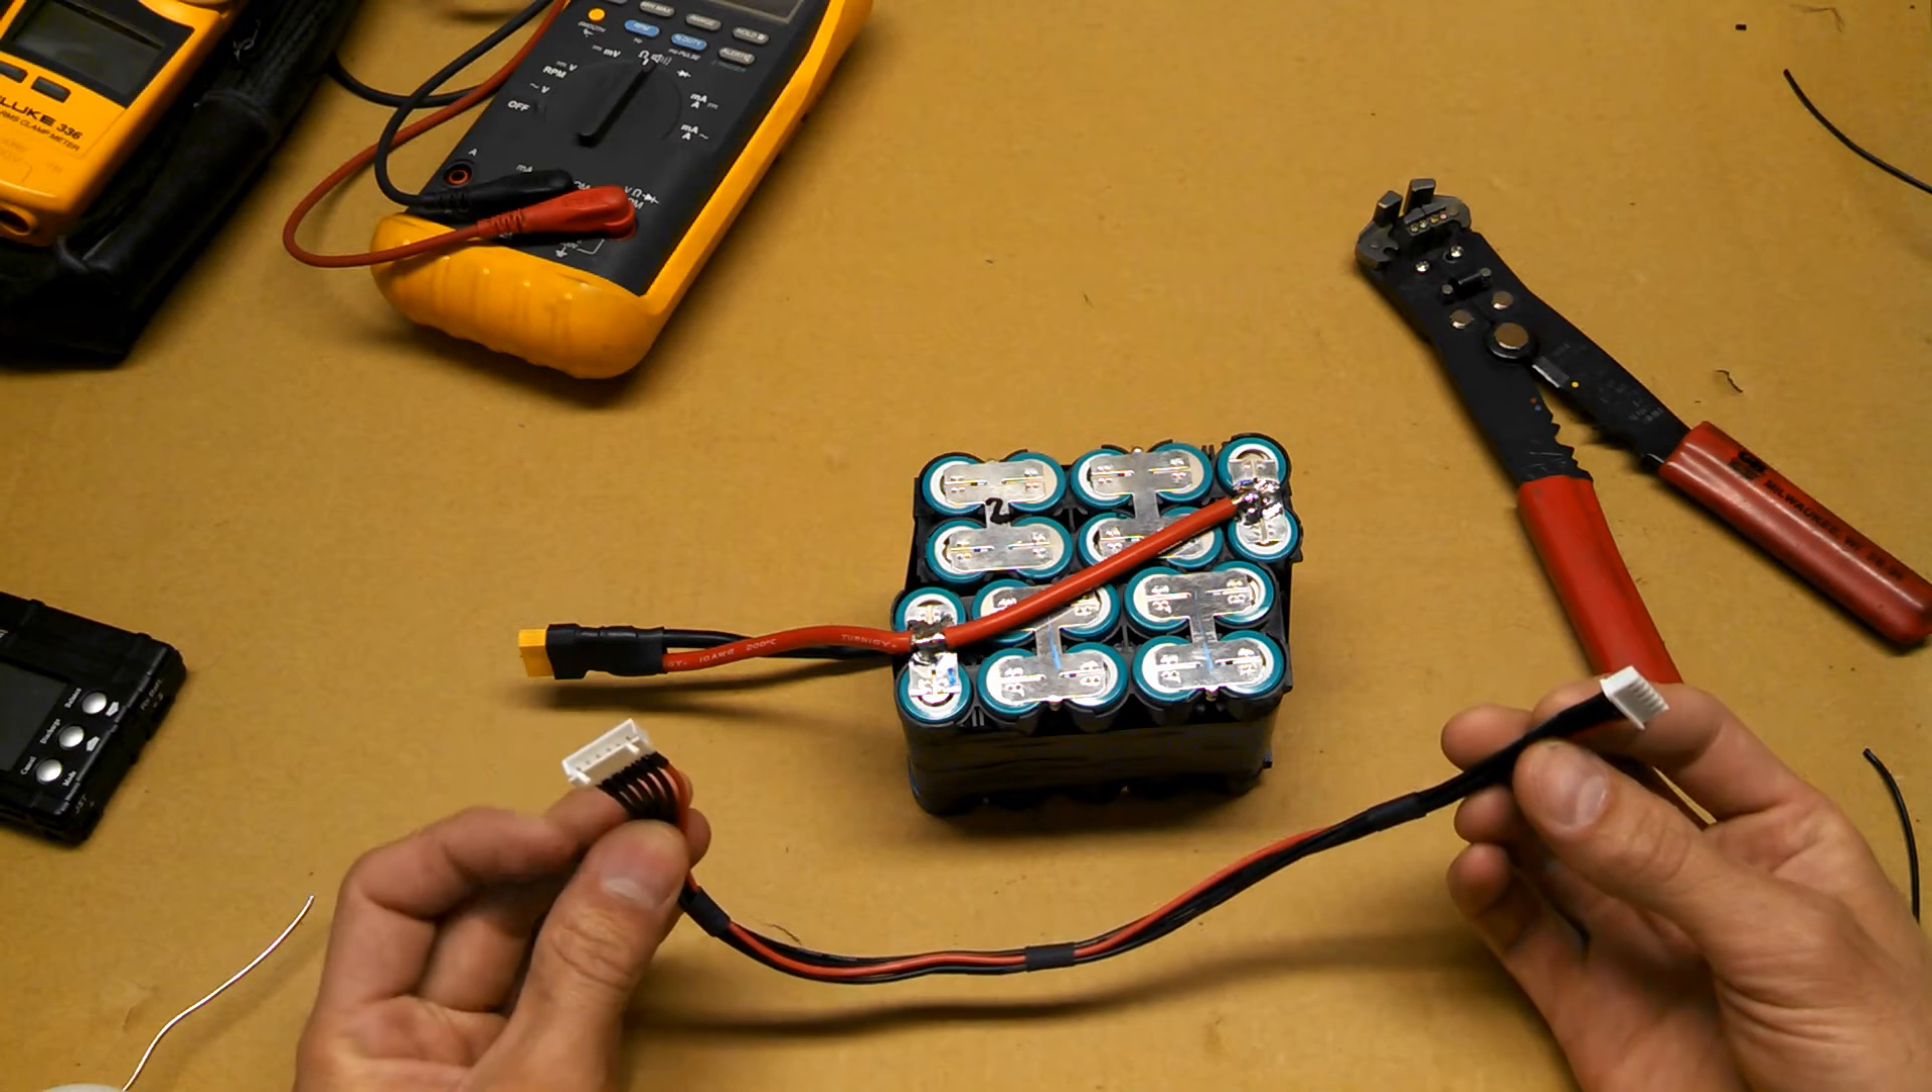As you can see, I've already connected my main wires.